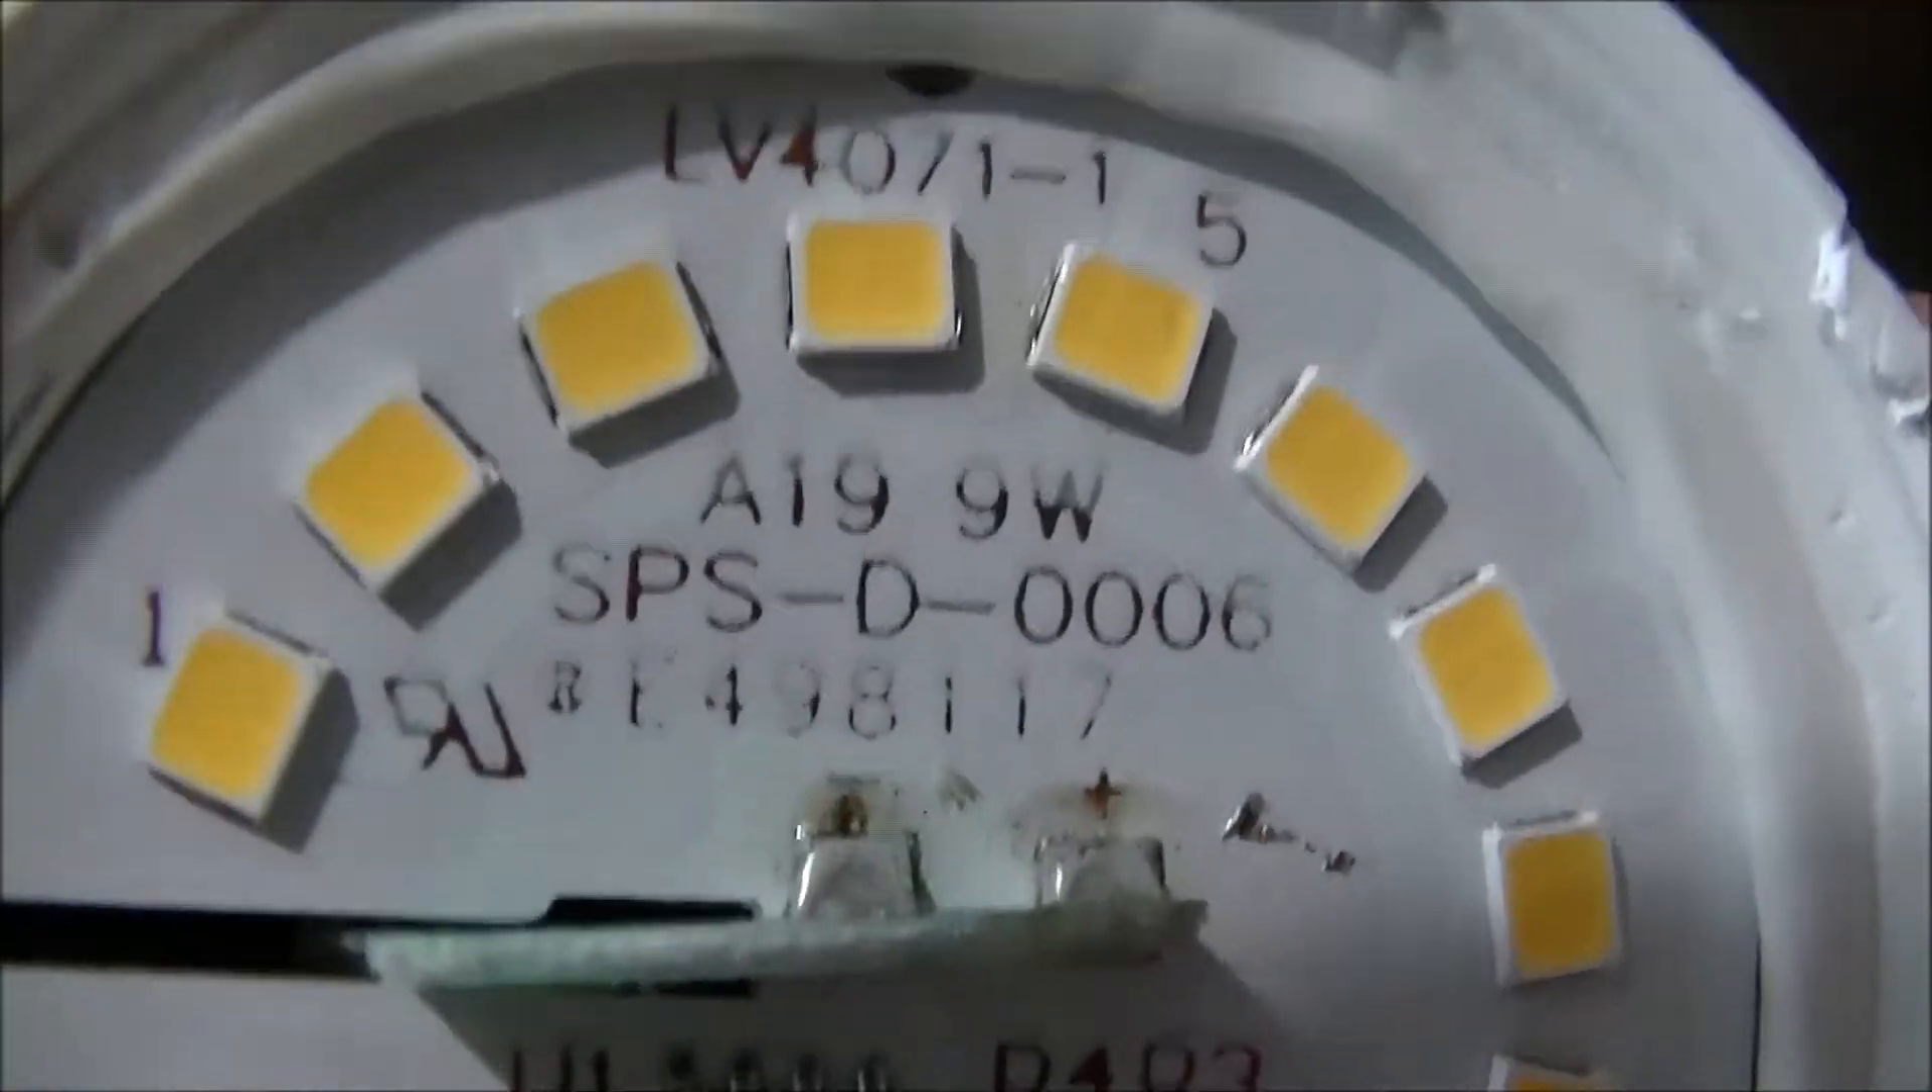Okay we have the plastic light section the shield removed and here we have the internals.